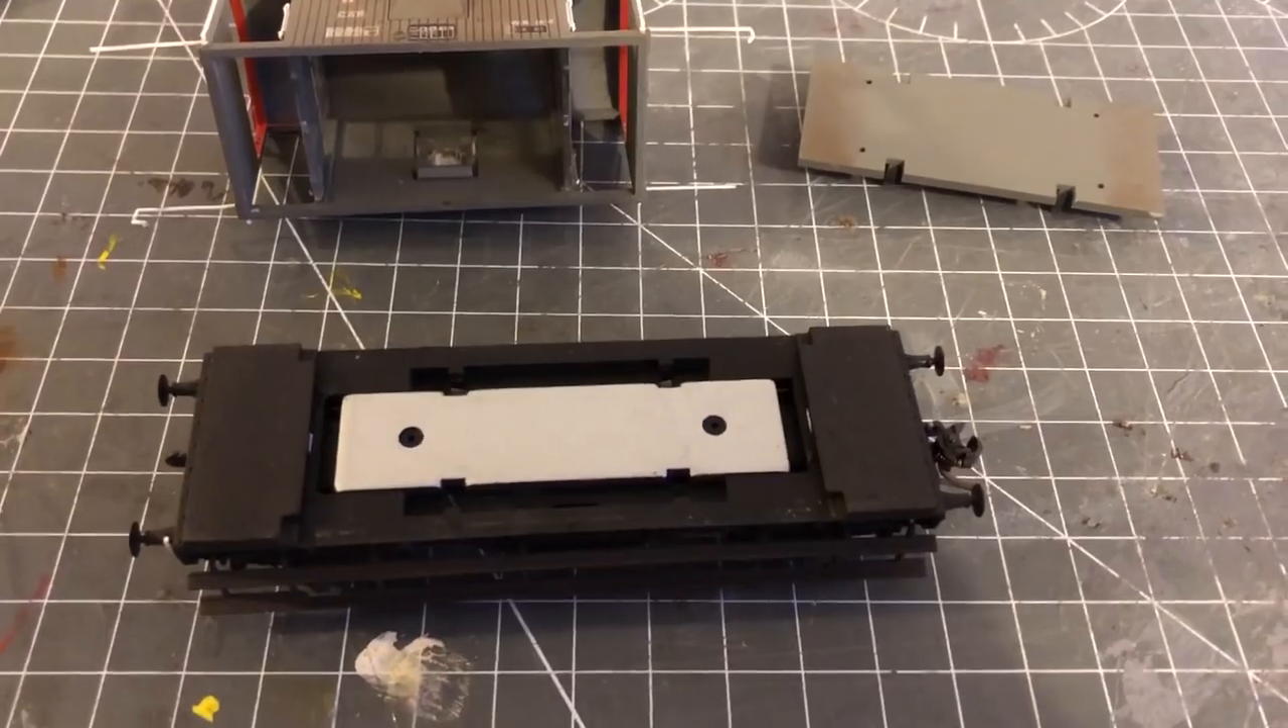So I've managed to take the body off the chassis.